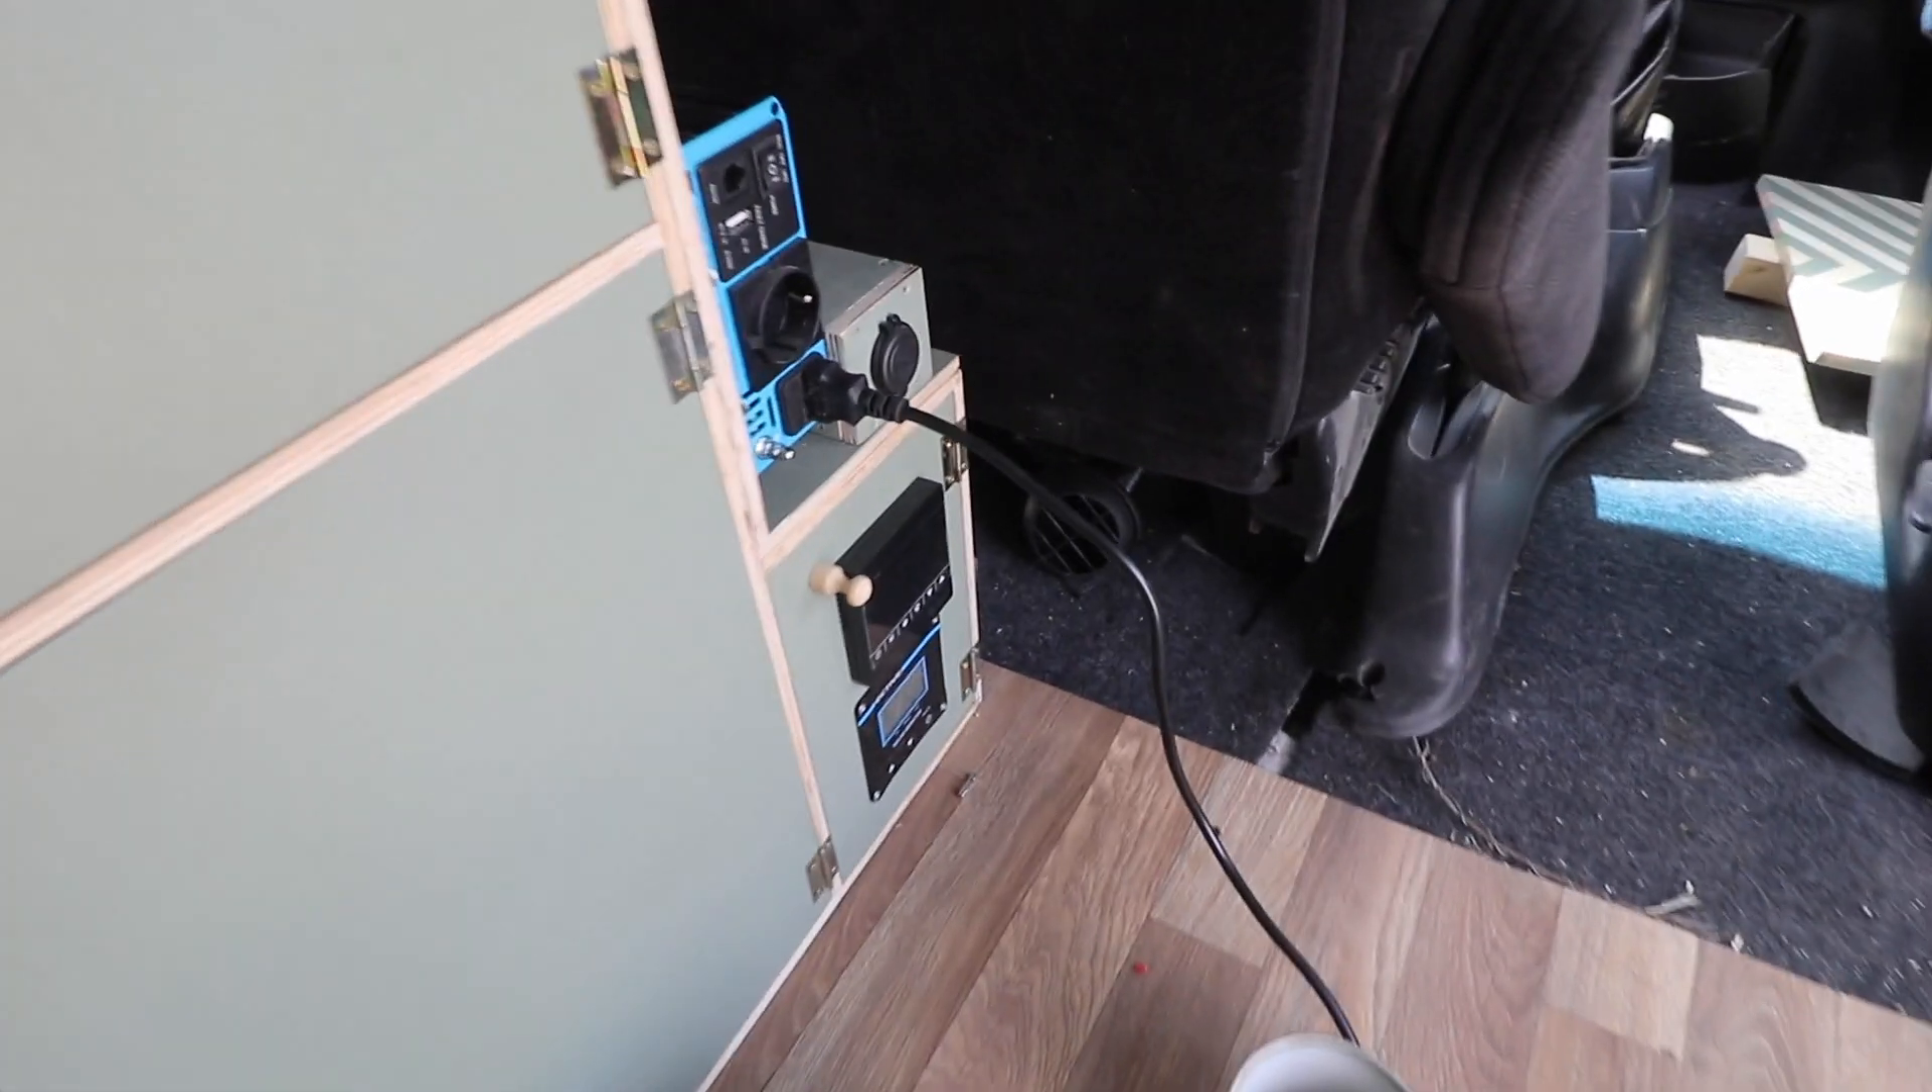Ich habe das Kabel angeschlossen hier.